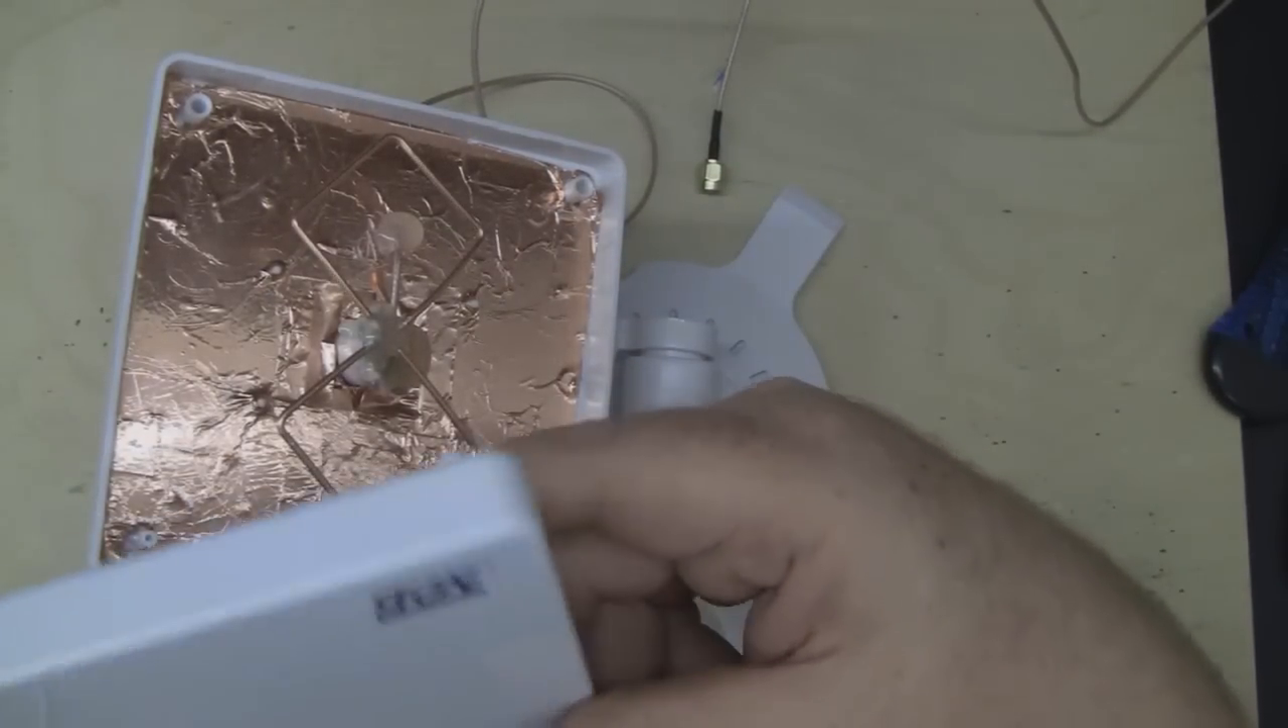So all that's left to do now is to put the lid back on and give it a test and hopefully we've improved things.